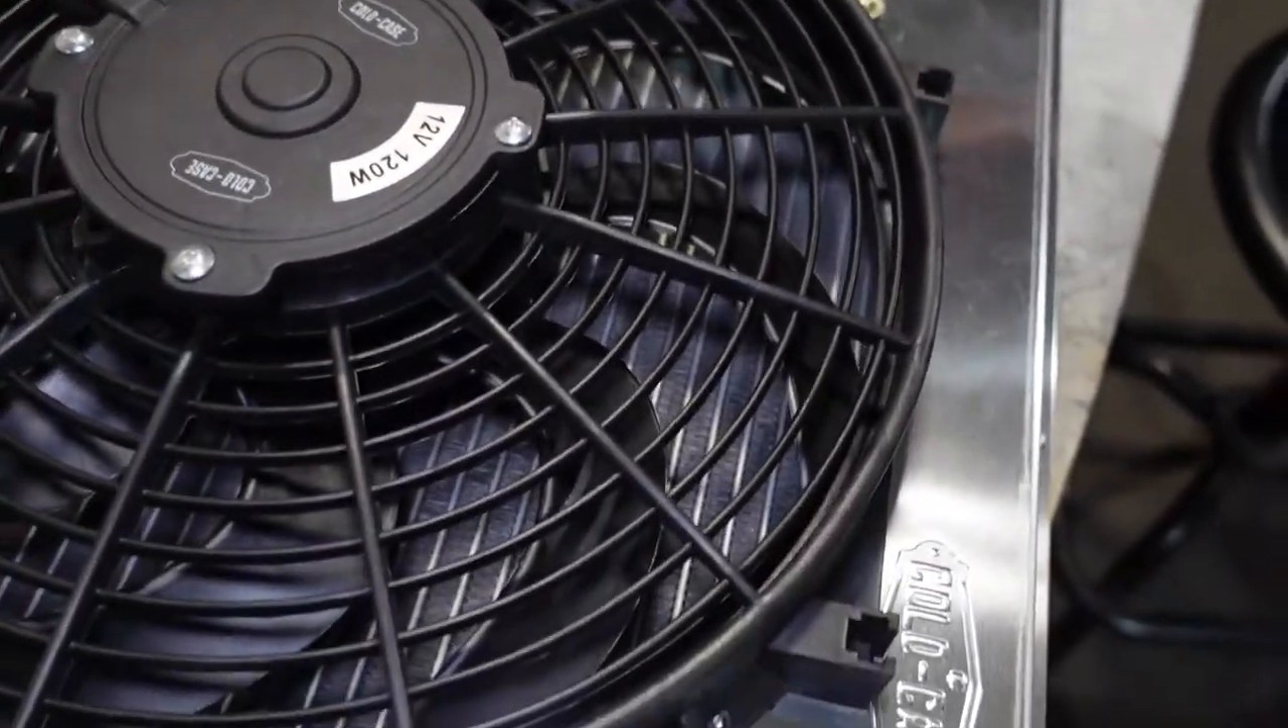We got our fans all mounted to our cold case radiator.